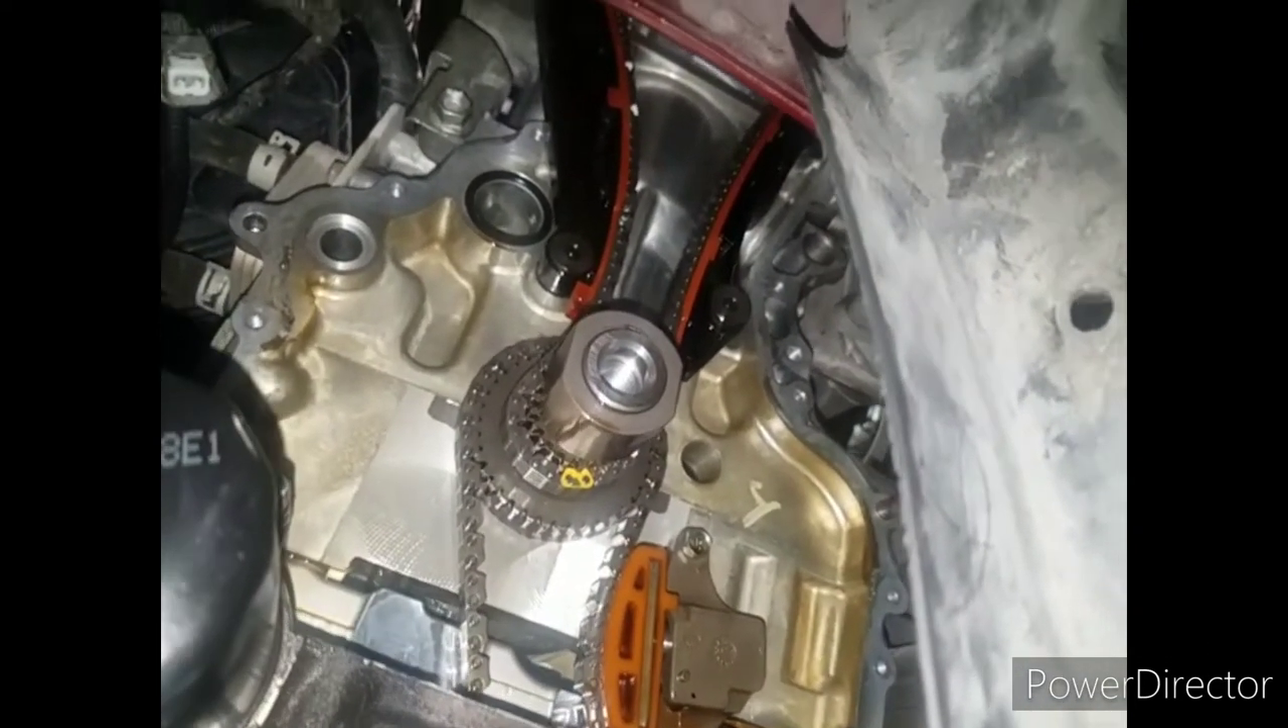Okay so i got the cover off and this is what it looks like with the cover off.